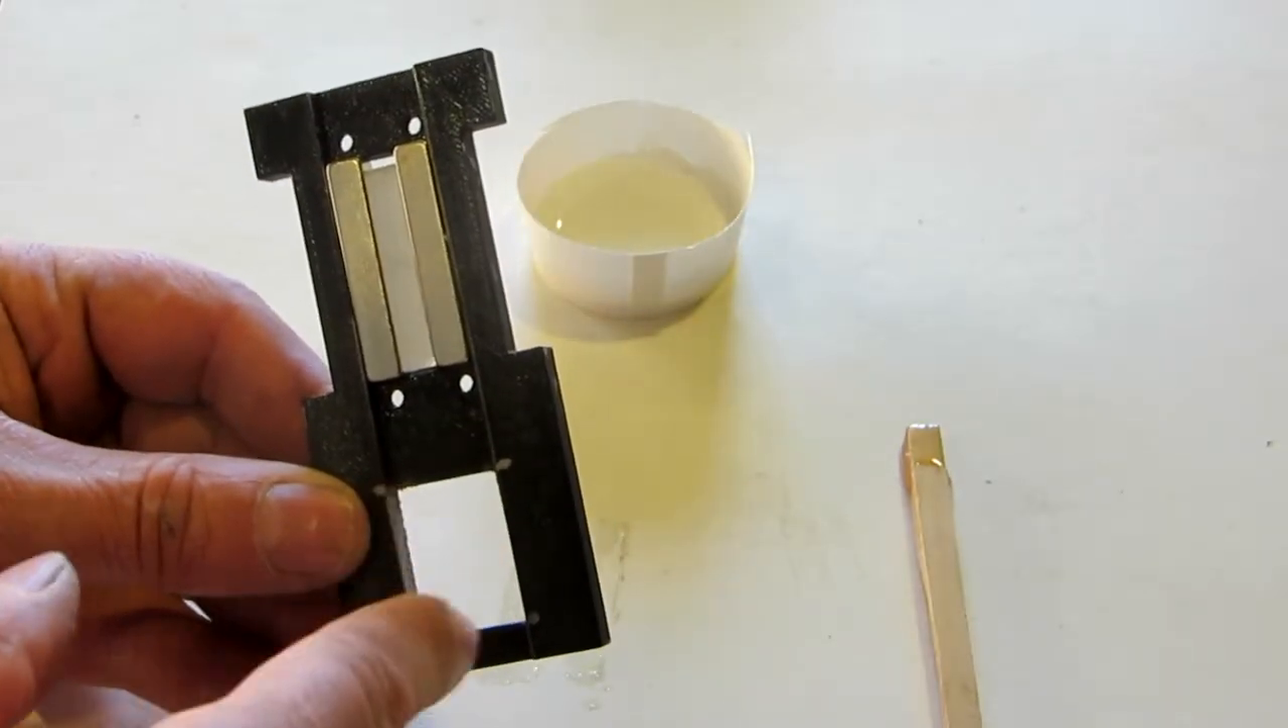And everything seems lined up. So here we see our magnets are in place.